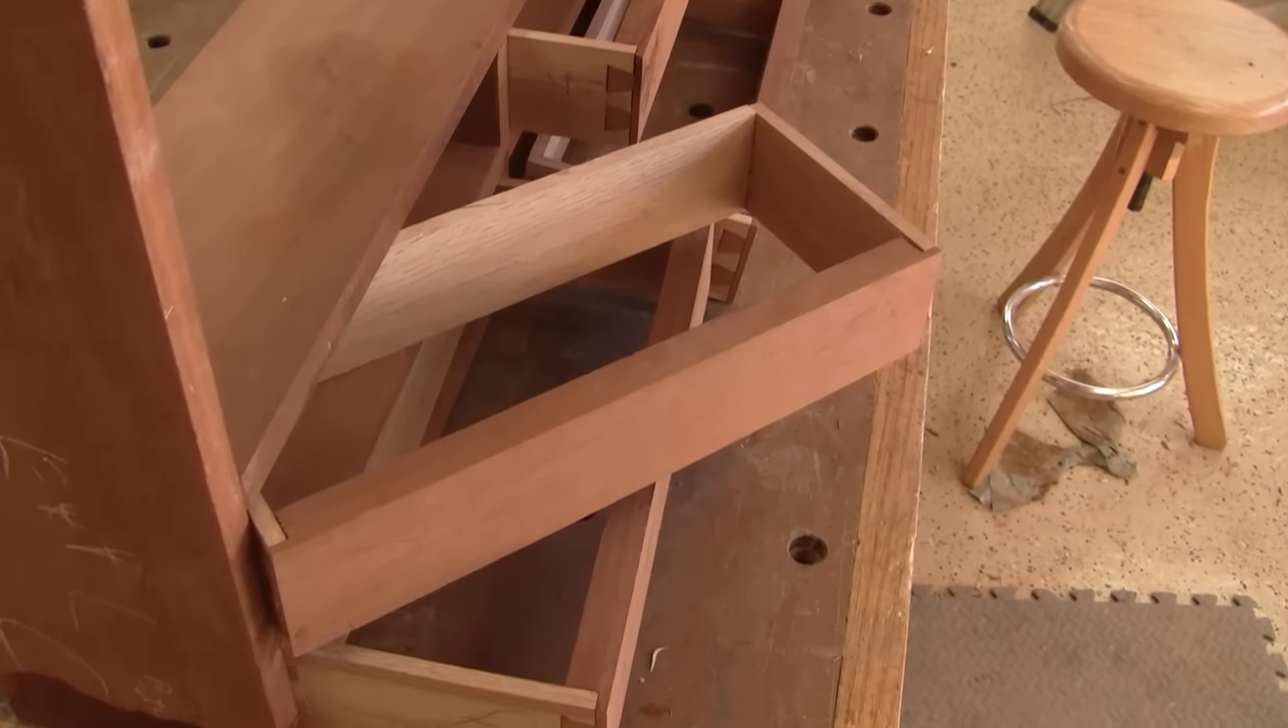After a while, I have all the exterior of my drawers, but no bottoms.